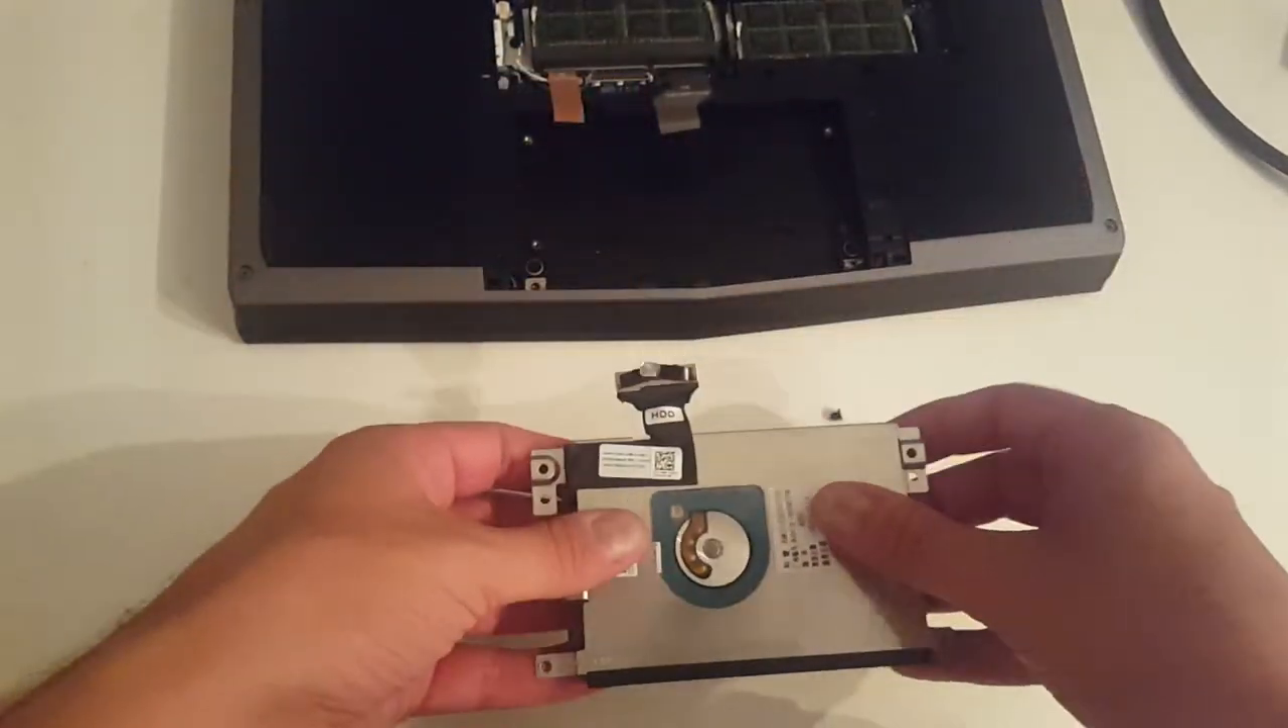We still need to unplug the cable.